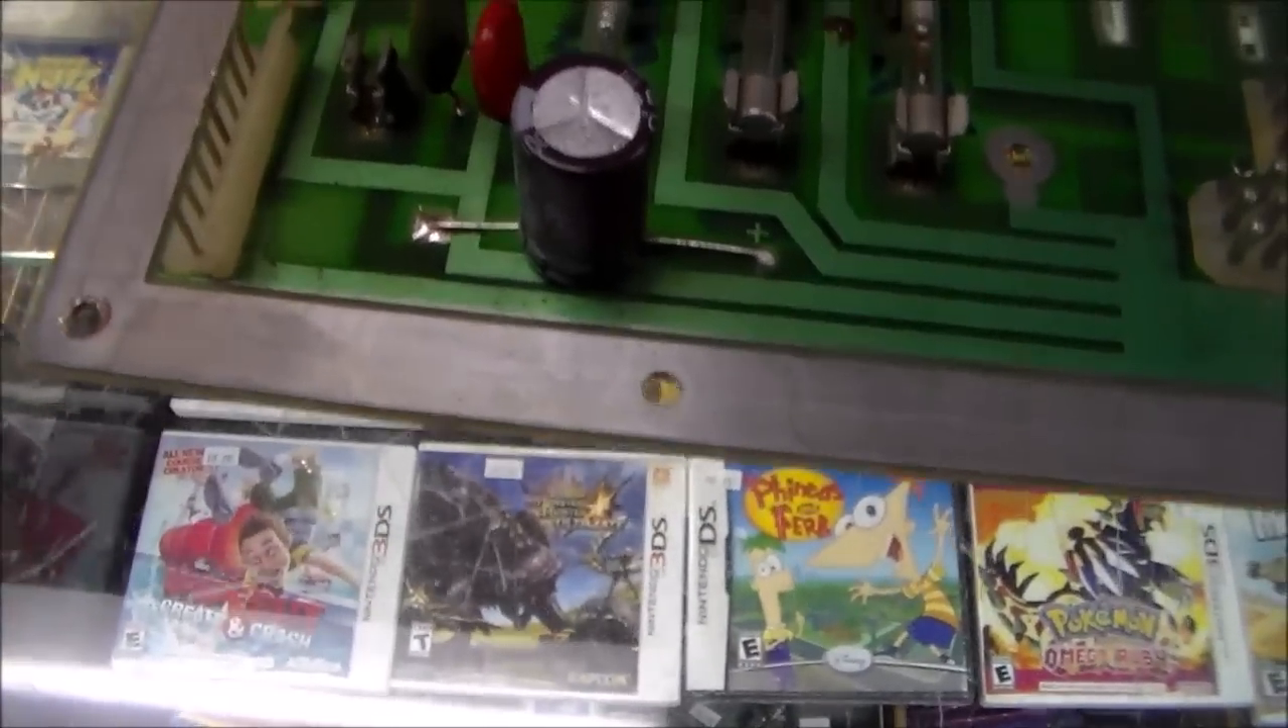I replaced this capacitor down here. It's supposed to be an axial, but all I had was radial.